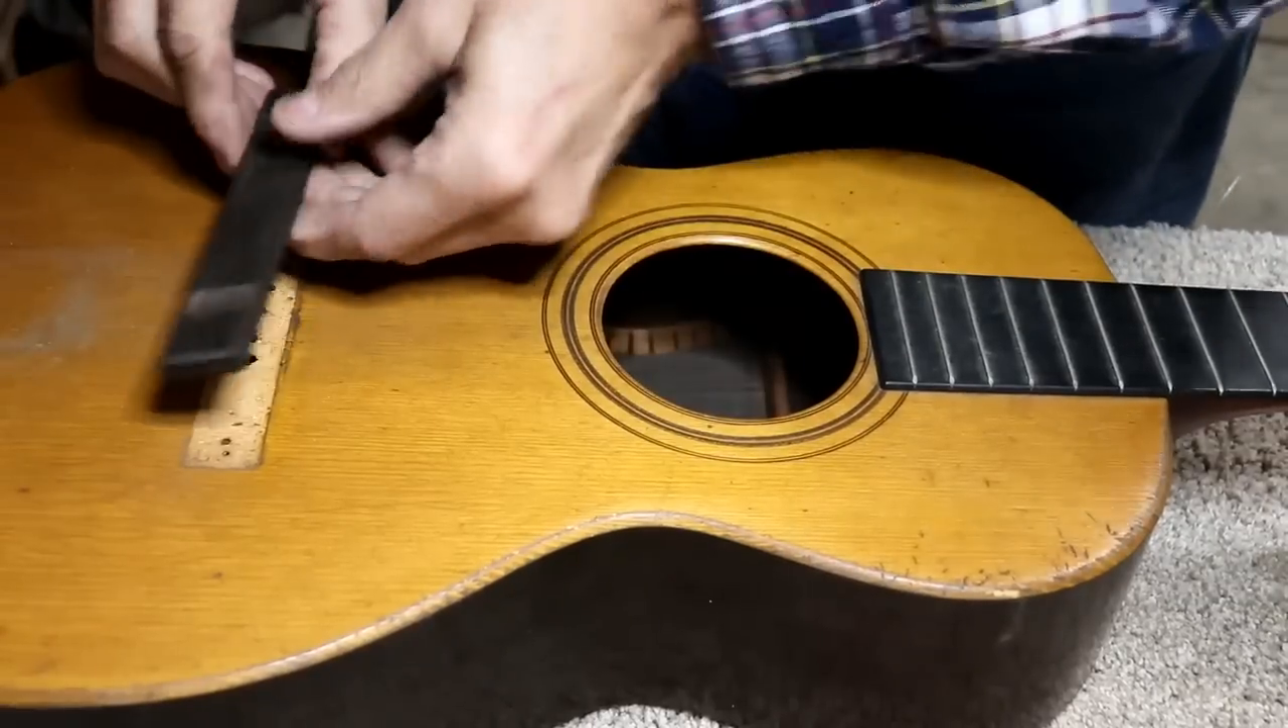My friends, I'm at the point where I'm nearly ready to glue this bridge on this guitar.